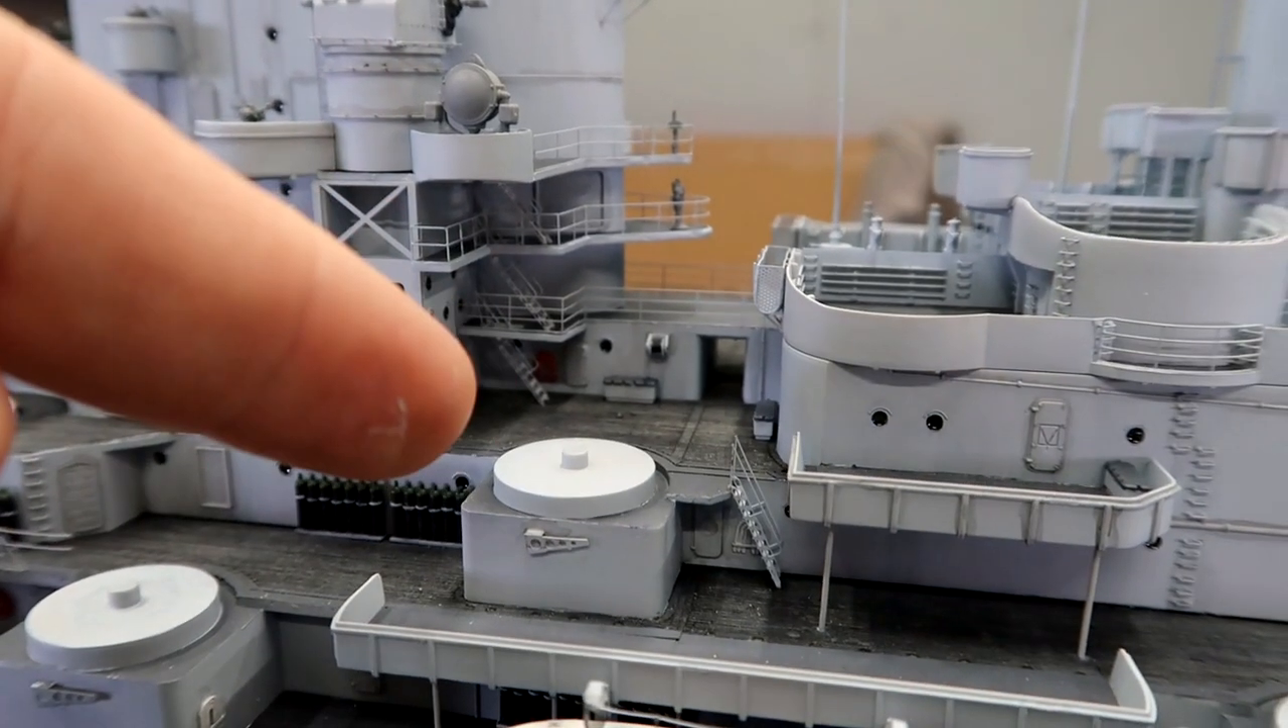We've got our ladders in place there stairs and railing and everything.